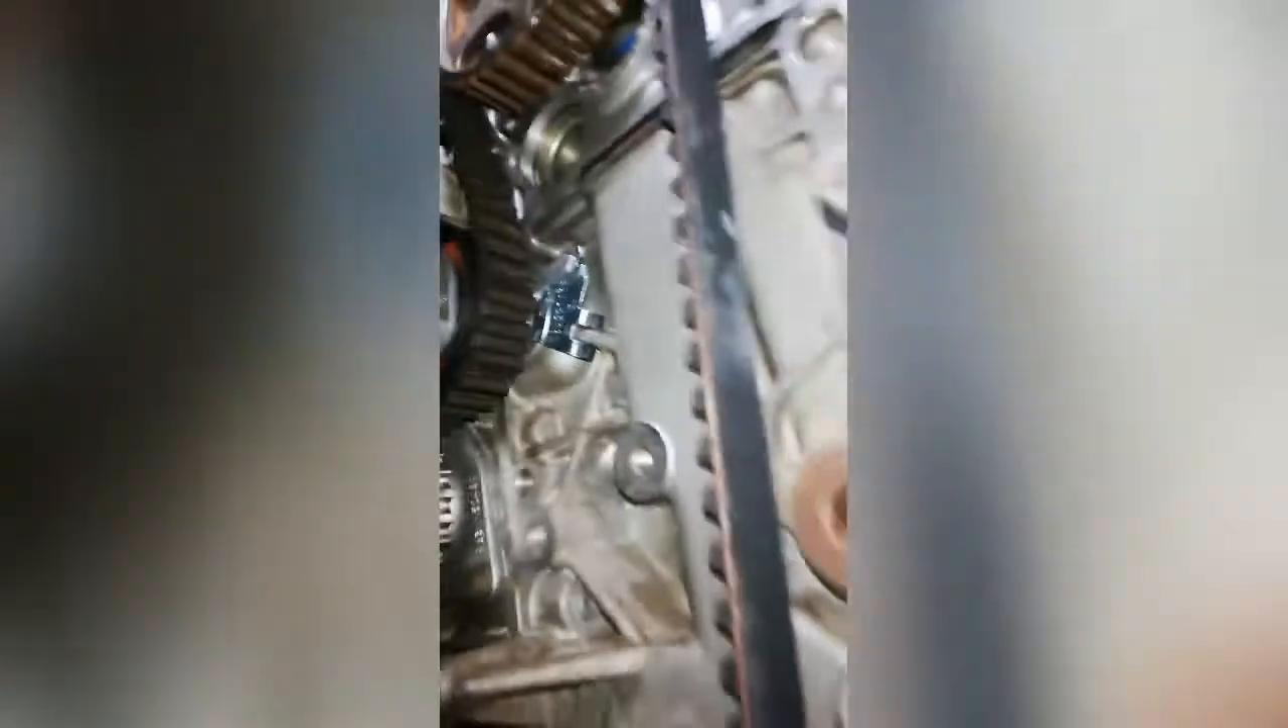La correa de distribución ya está puesta.